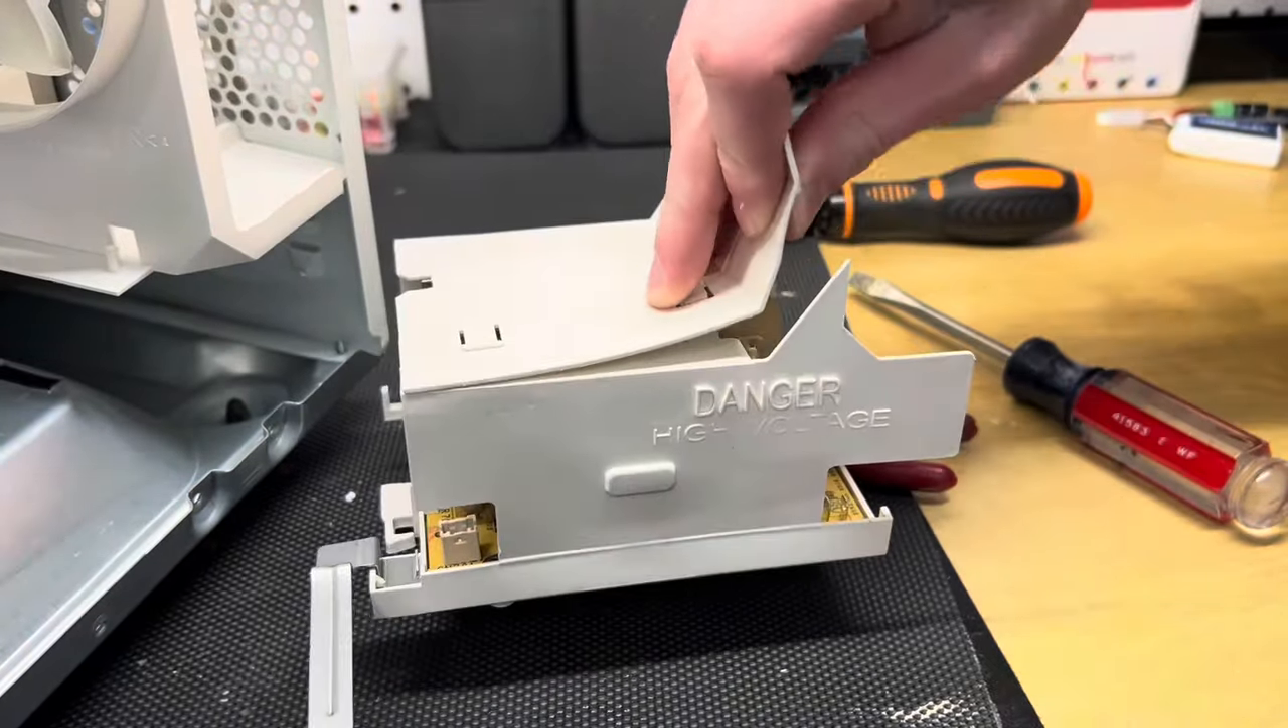With our high voltage unit removed, we can take off the cover and look at how it works.